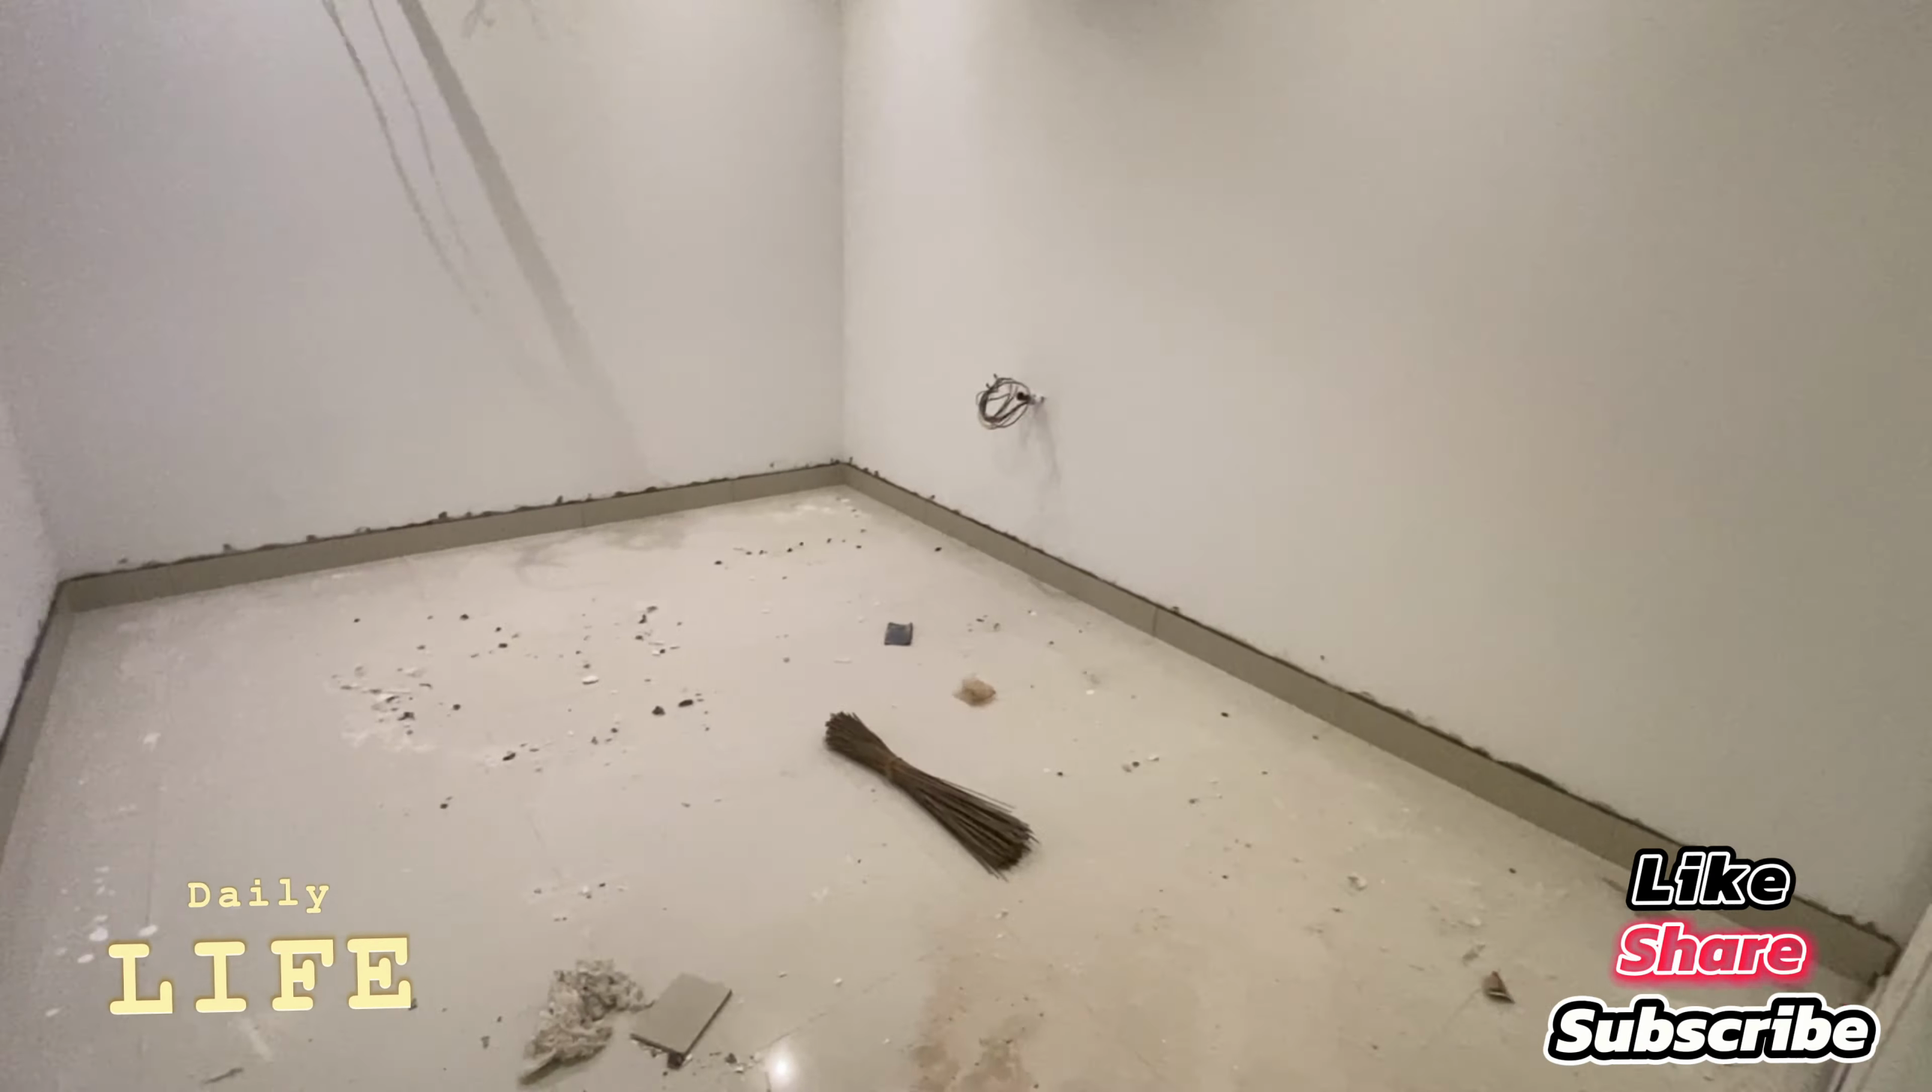اس روم میں سکرٹنگ بھی لگا دی یہ لڑکو نے اب روم کی شکل نکل آئی ہے۔